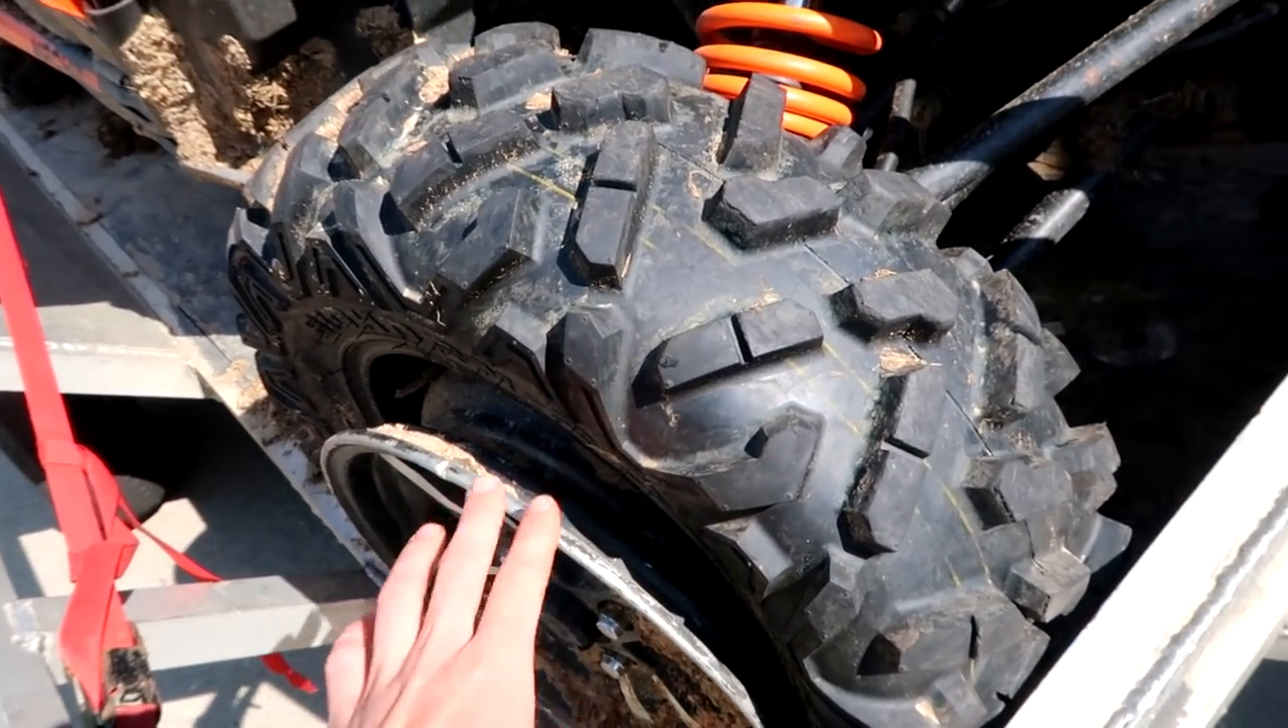So as you can probably see, Crush's tire isn't on the rim right now.